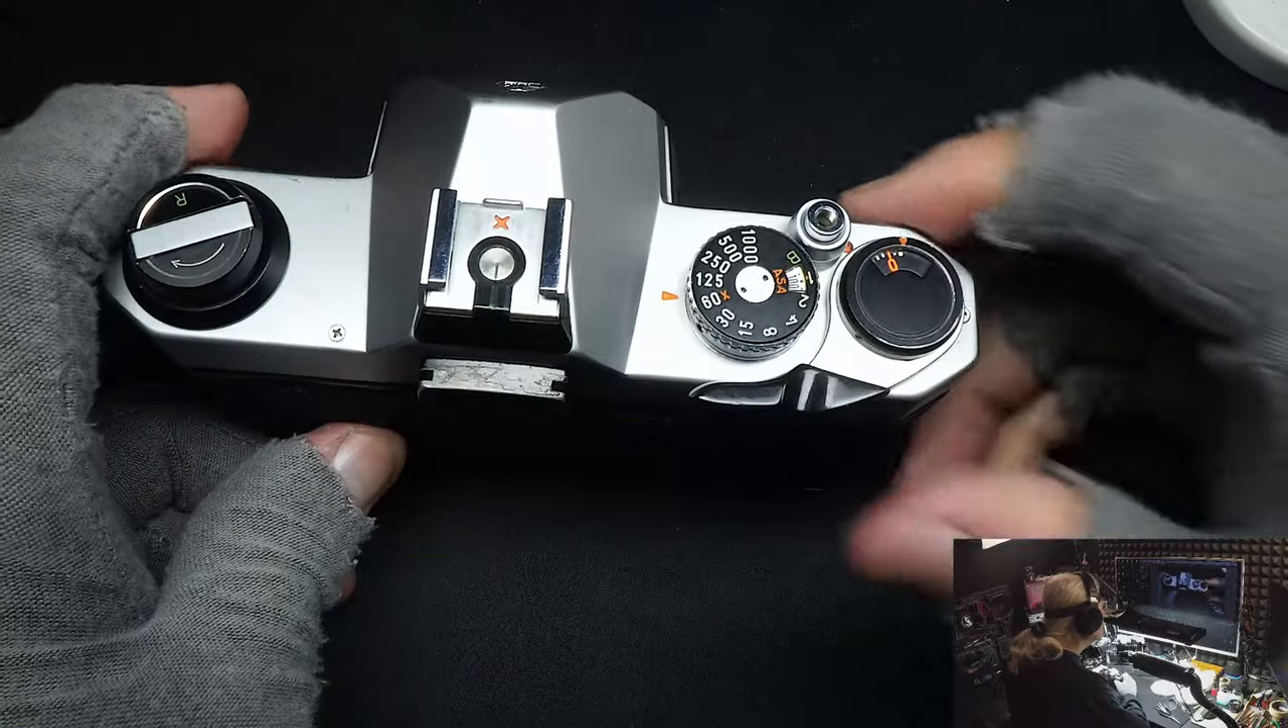And uh here we go we got our rewind button now back on.